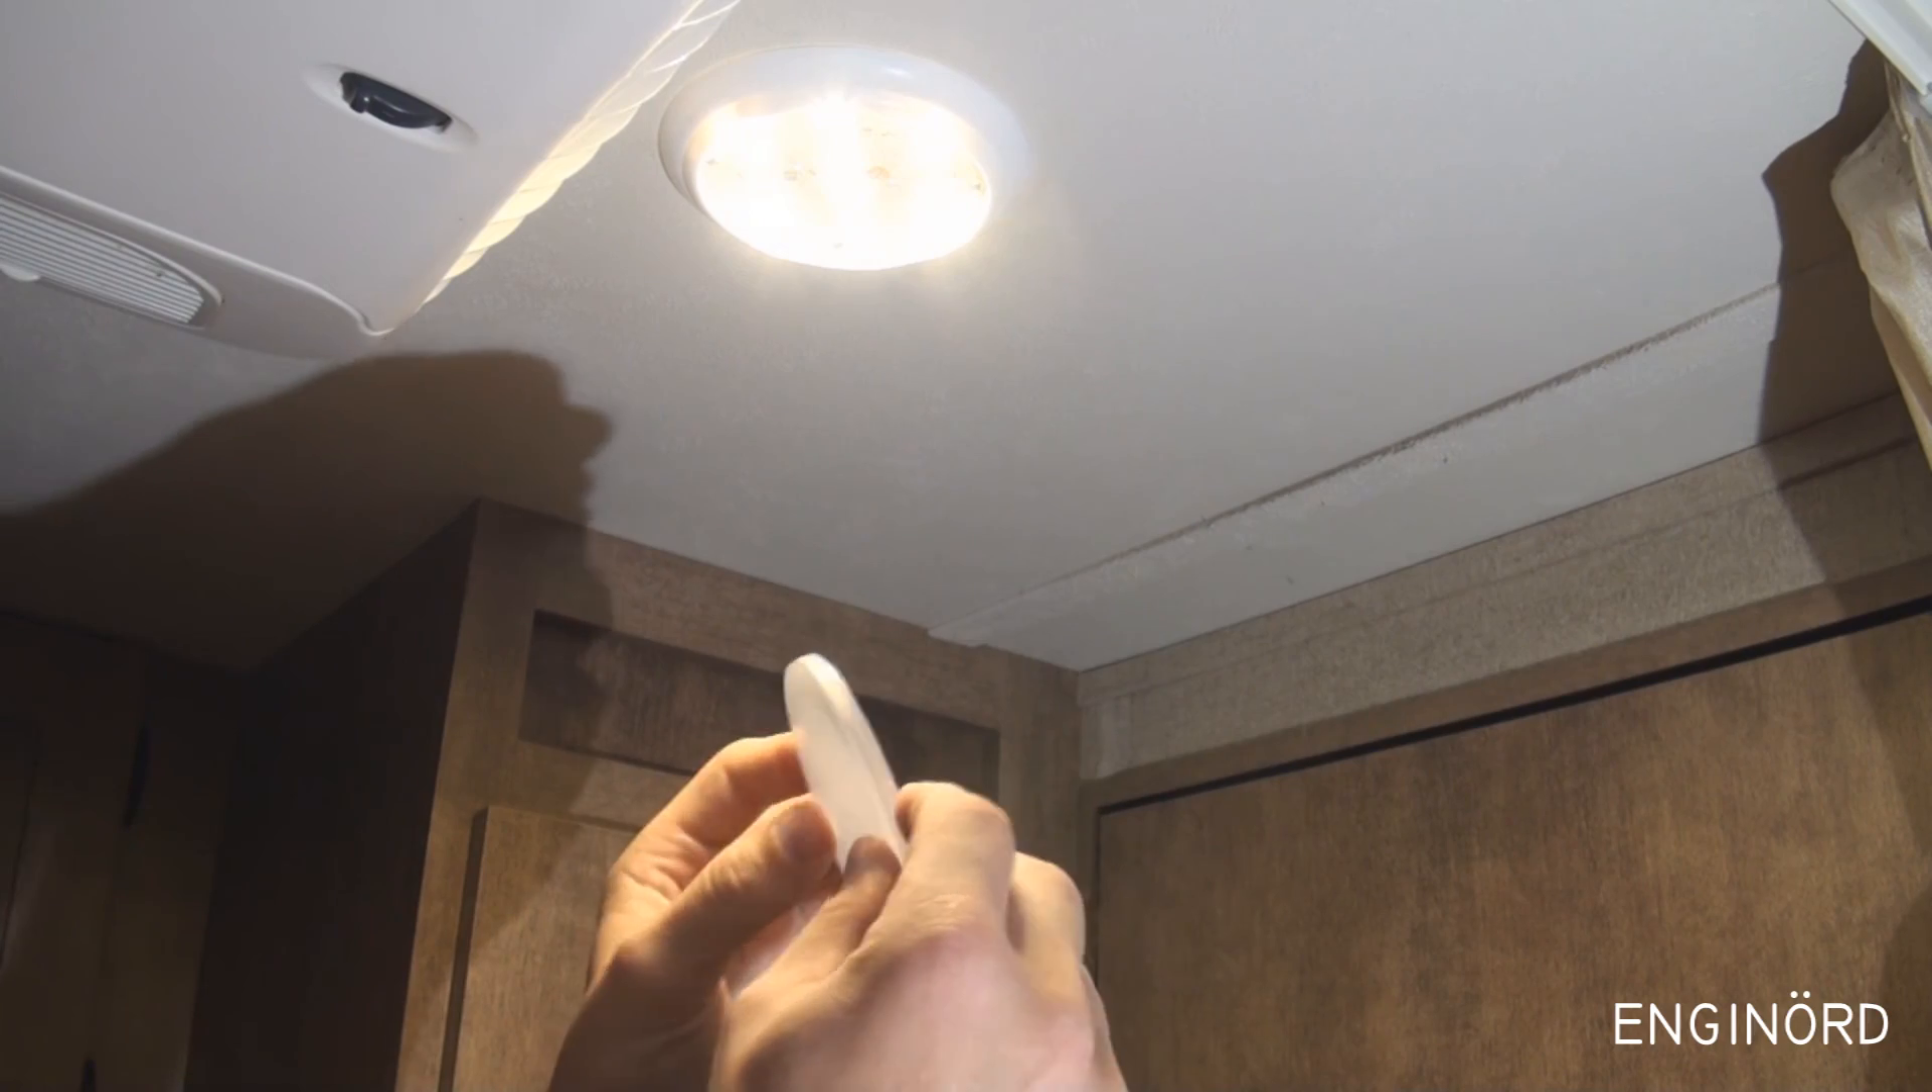So the light is installed as you can see.